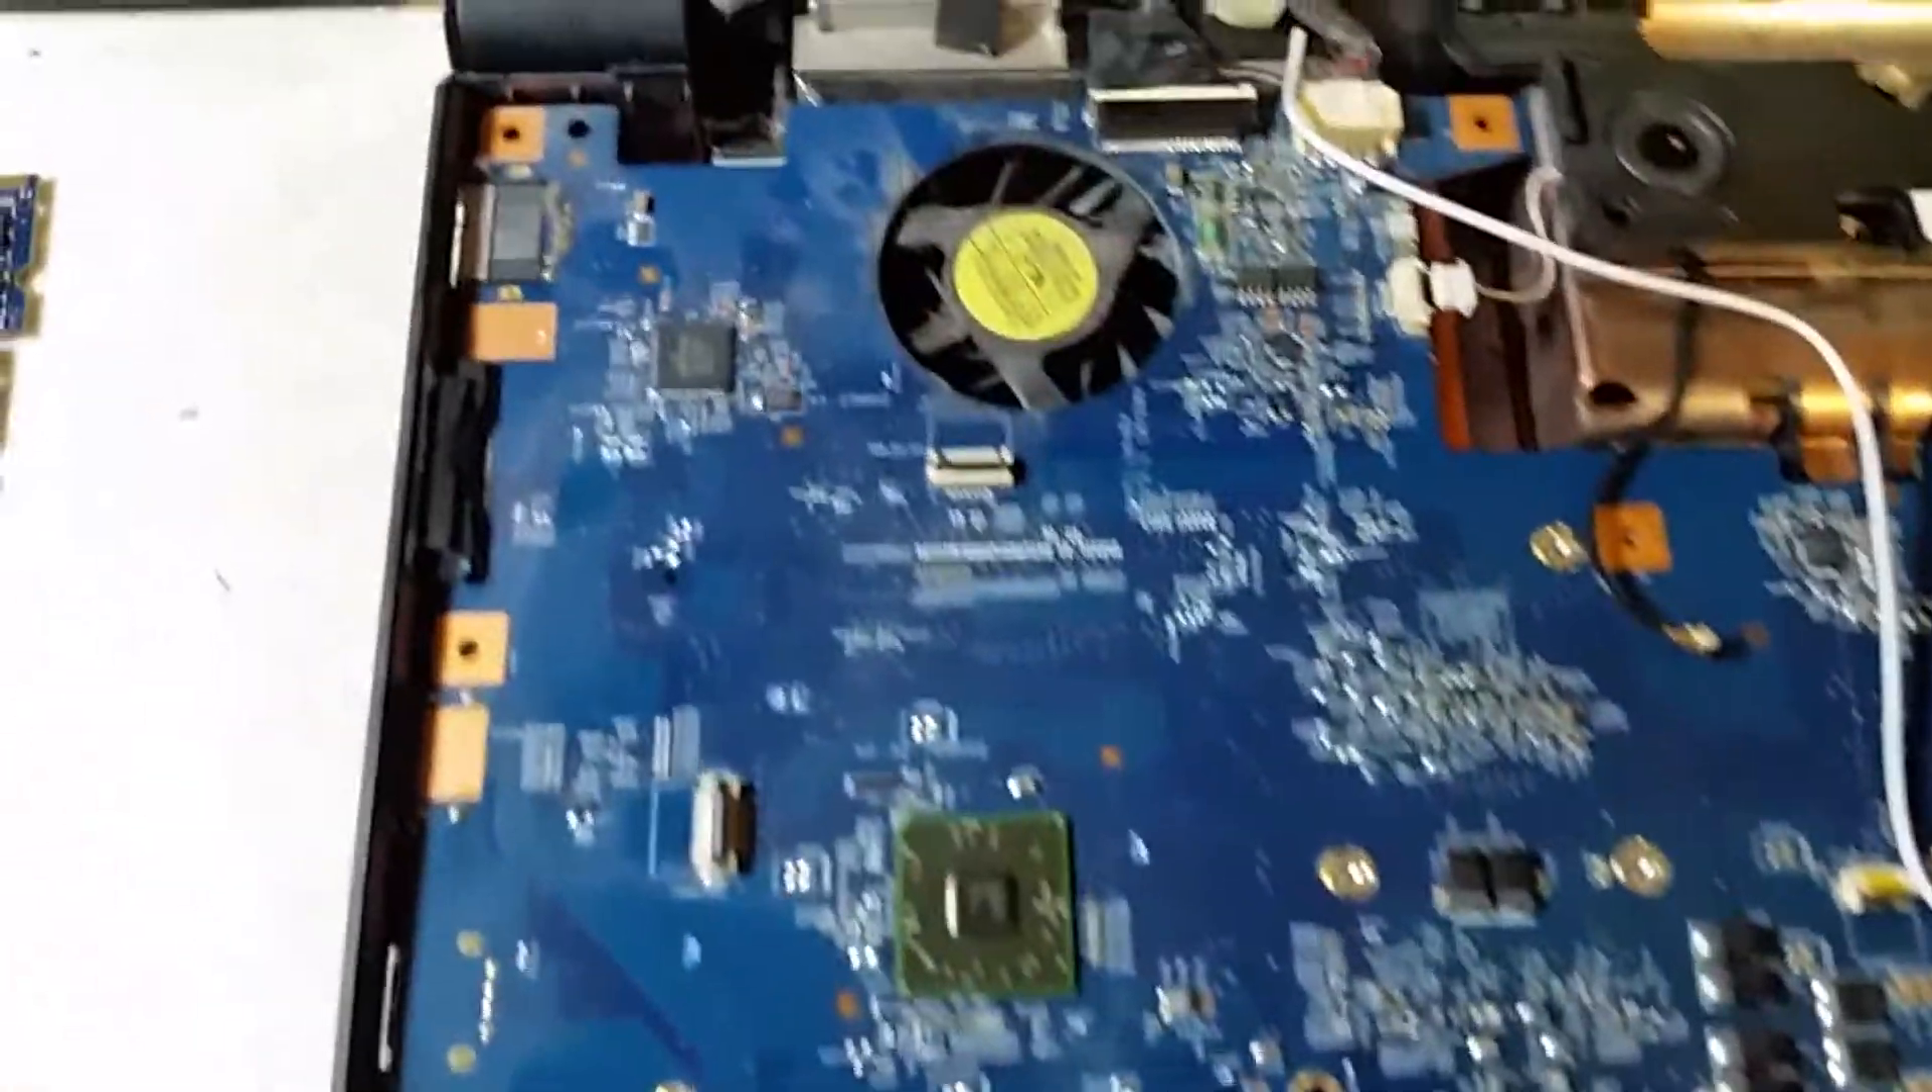So I'm still not to where I need to be. I've still got to pull the motherboard.